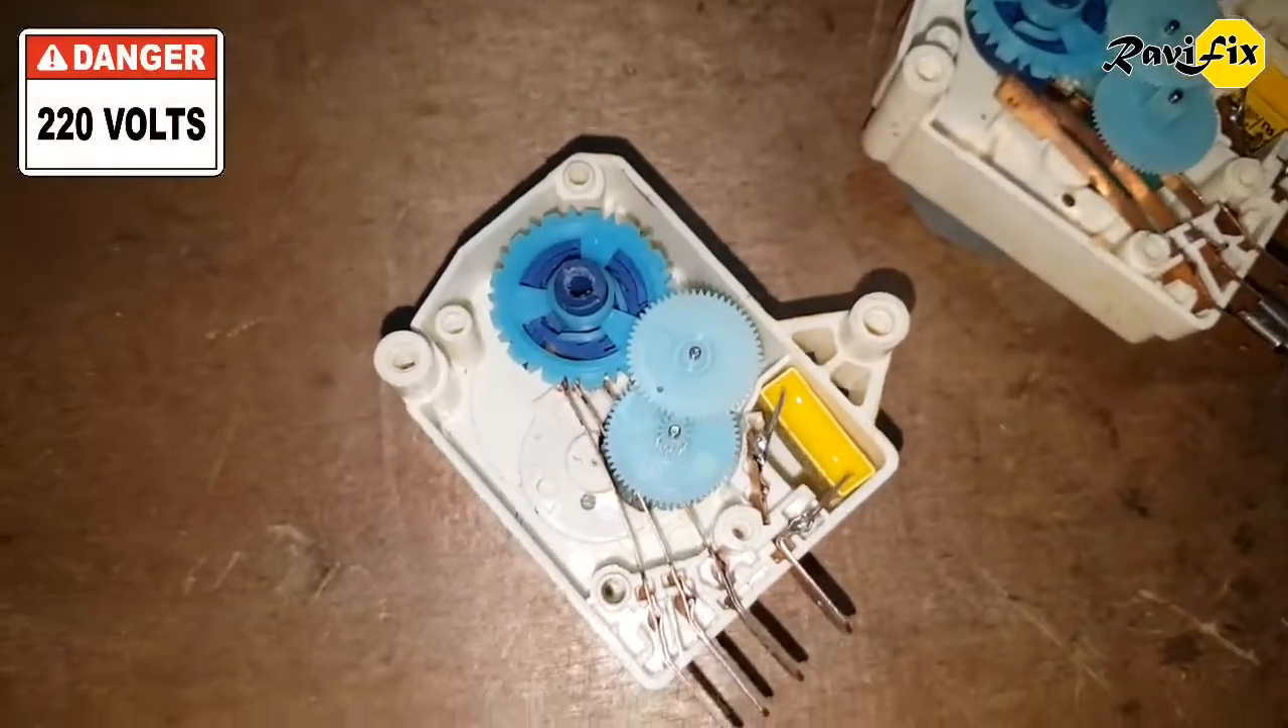Okay I removed the top lid.